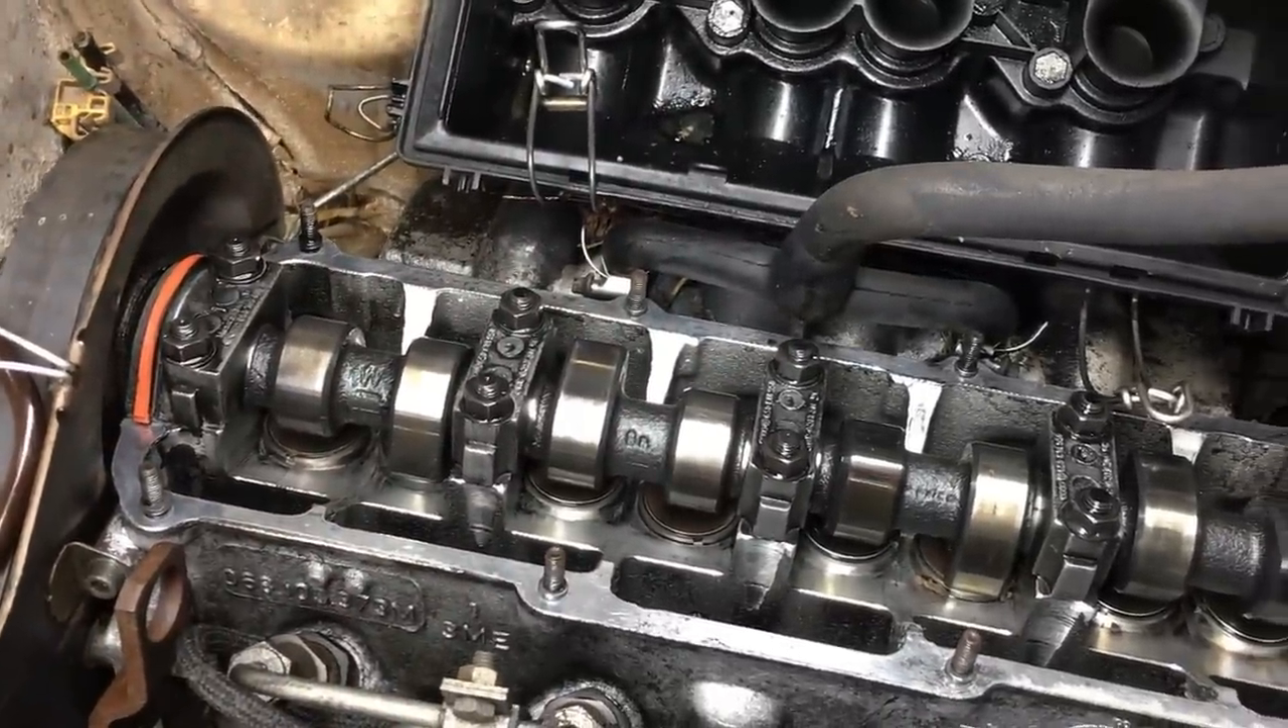Fast forward a bit, and we have the cam cover off.